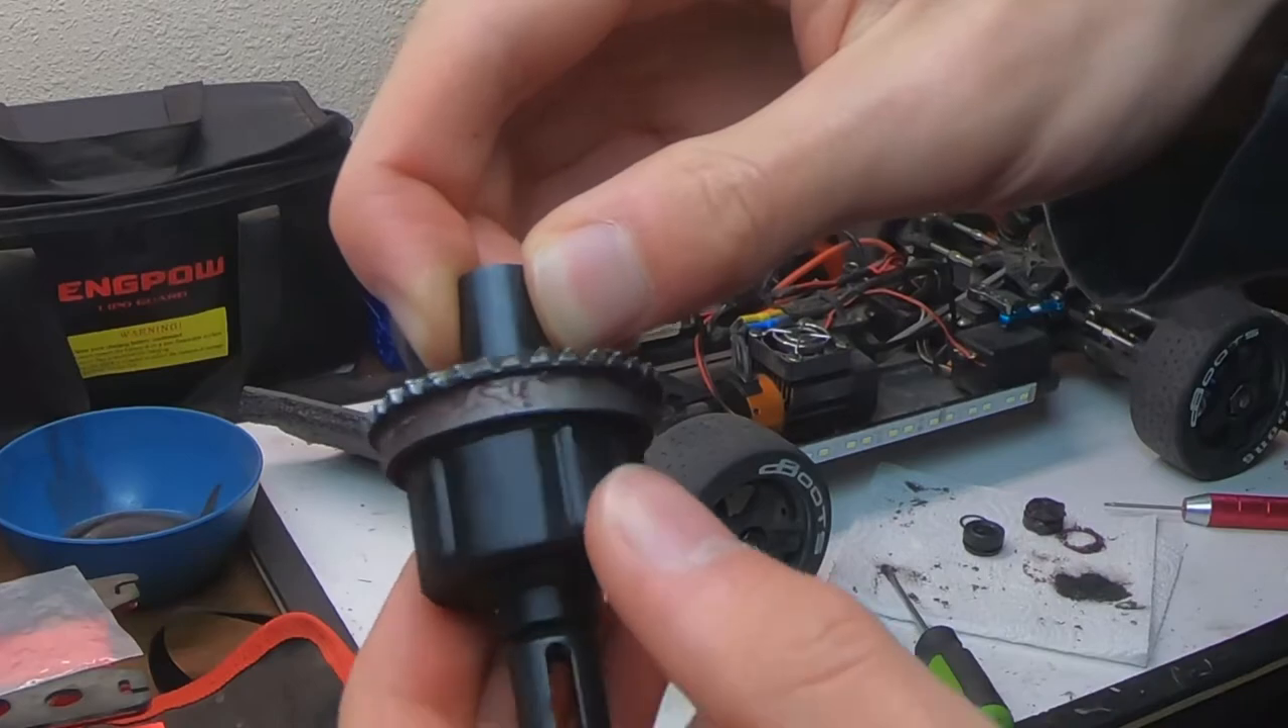Alright, so I've got the differential fully reassembled.